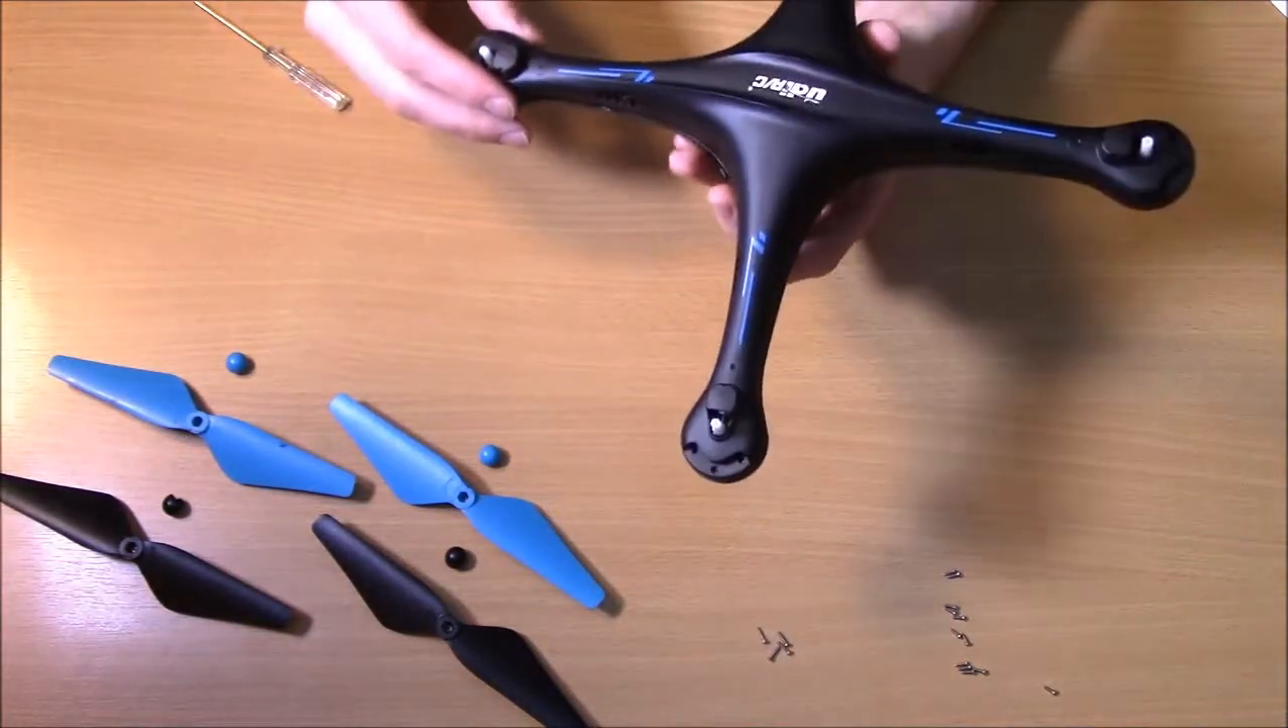All right, so I got all the propellers off and you're going to want to keep them separate.